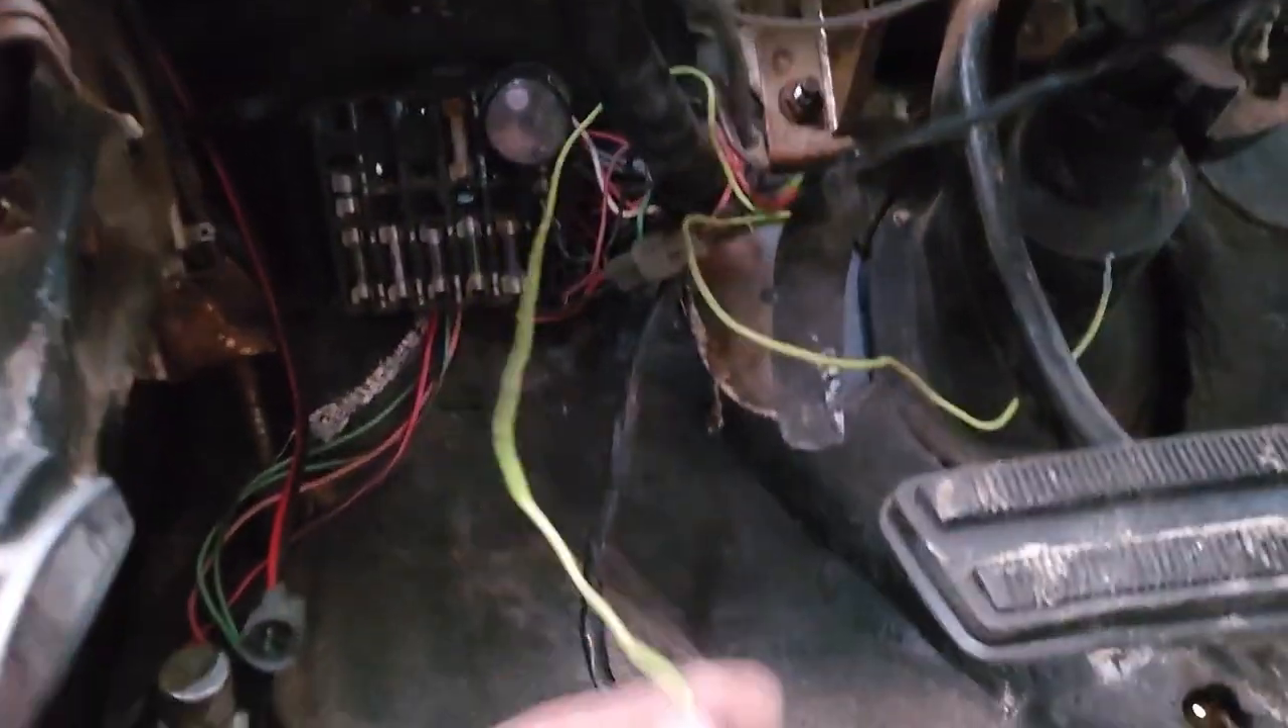Alright So You can't see well But we've got Fuse blocks in We've got a few multiple other things Plugged in already.